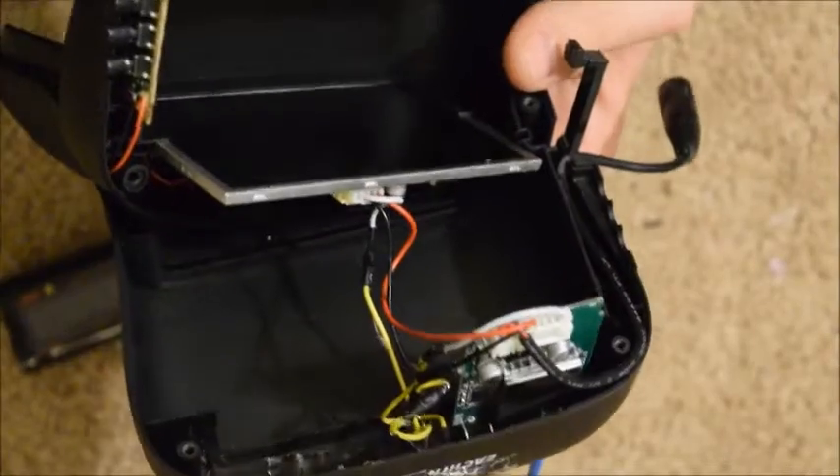Alright, so what I've done is I've unscrewed the goggle case.